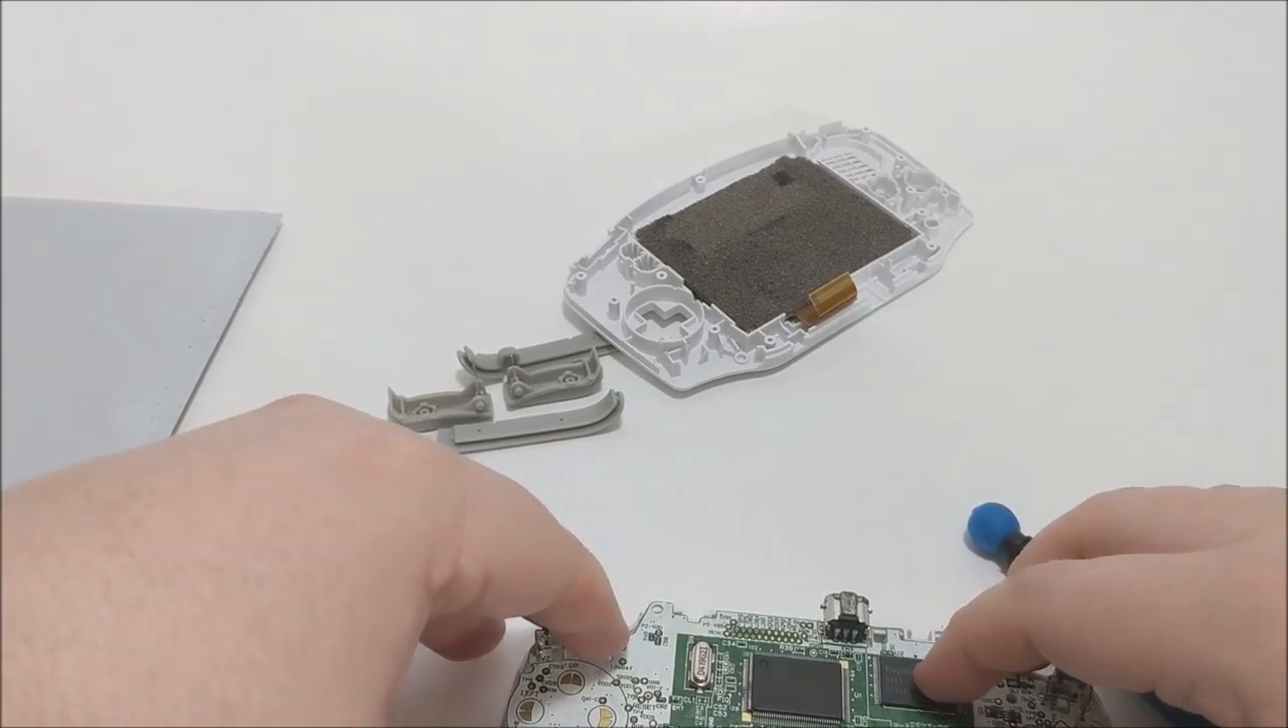All right guys so now we got the screen in place it's time to put the back into the uh or you know at least the guts inside the main board itself and that's what we're going to do here.